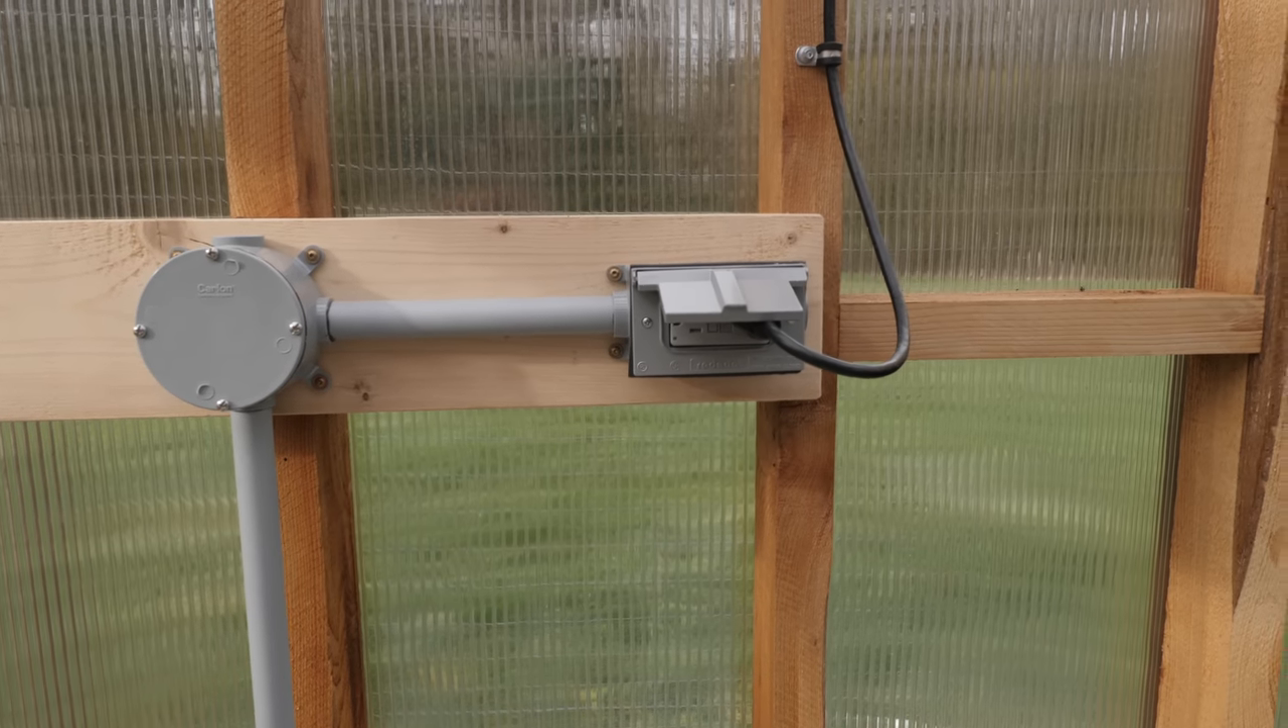So far I've added one outlet for the fan on the north gable end and I'll add more outlets and lights very soon and cover that in a future video.